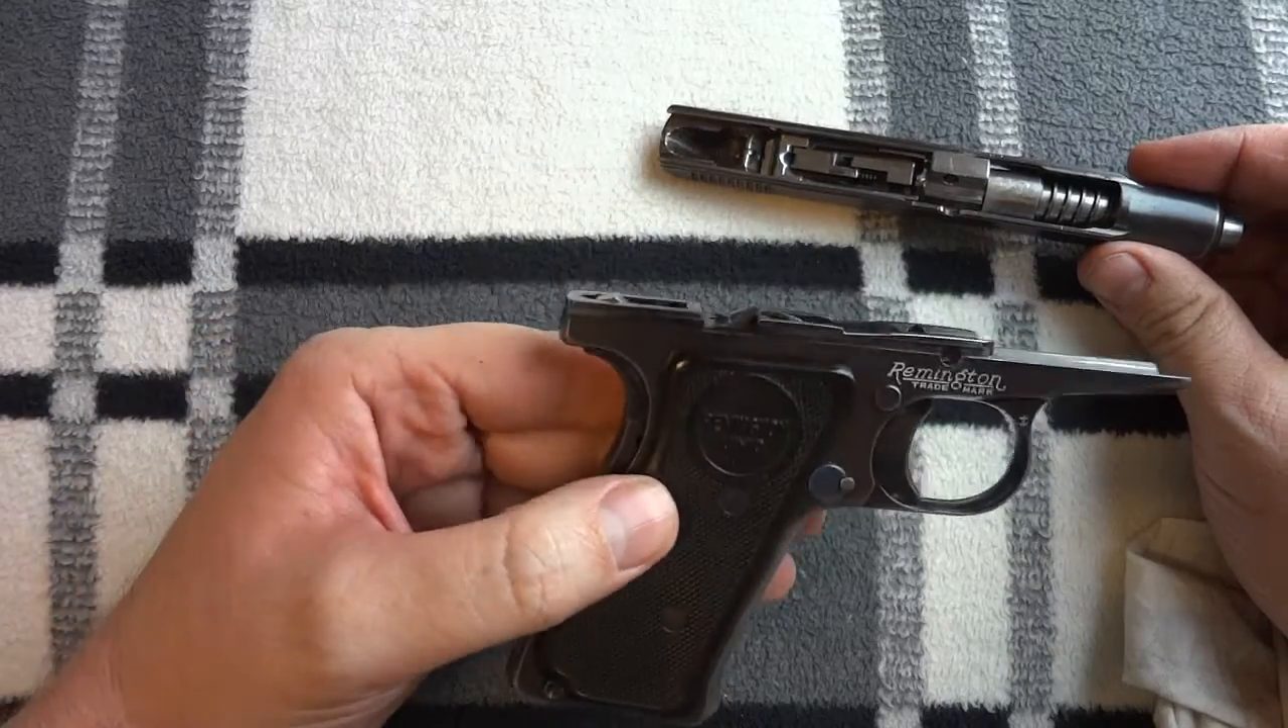I've now pulled the slide off.